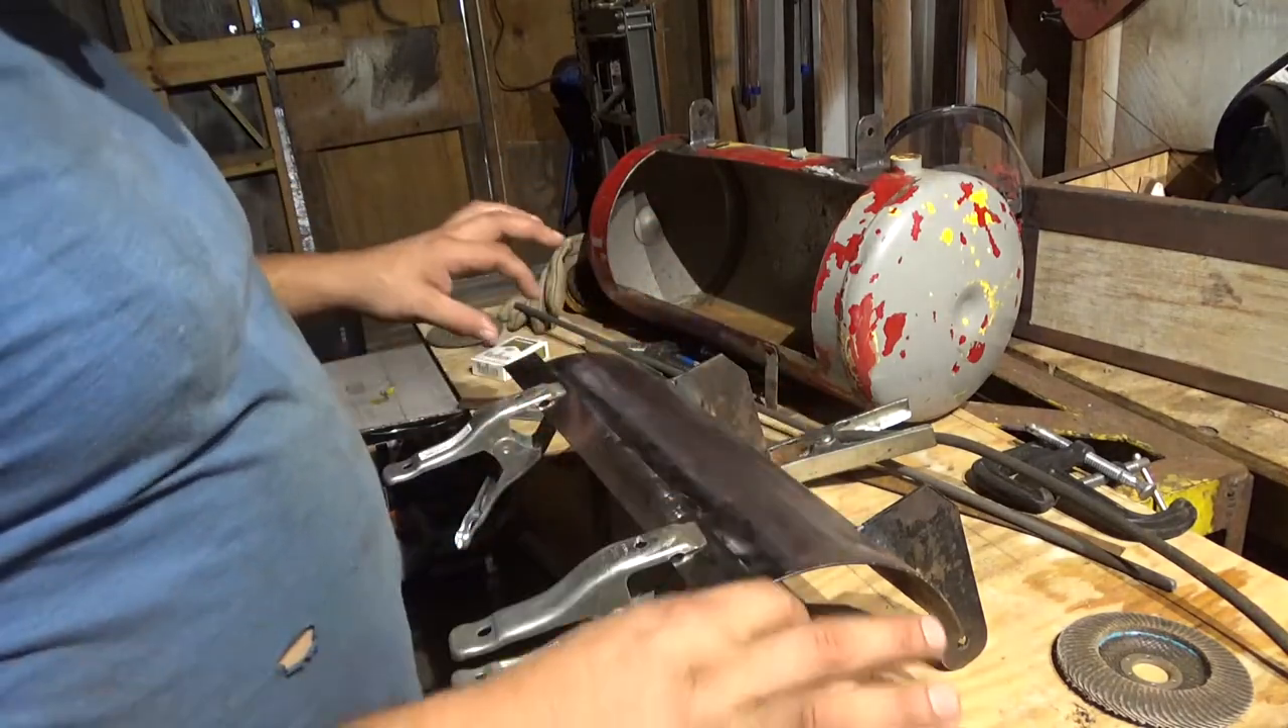I got my strip clamped in place.